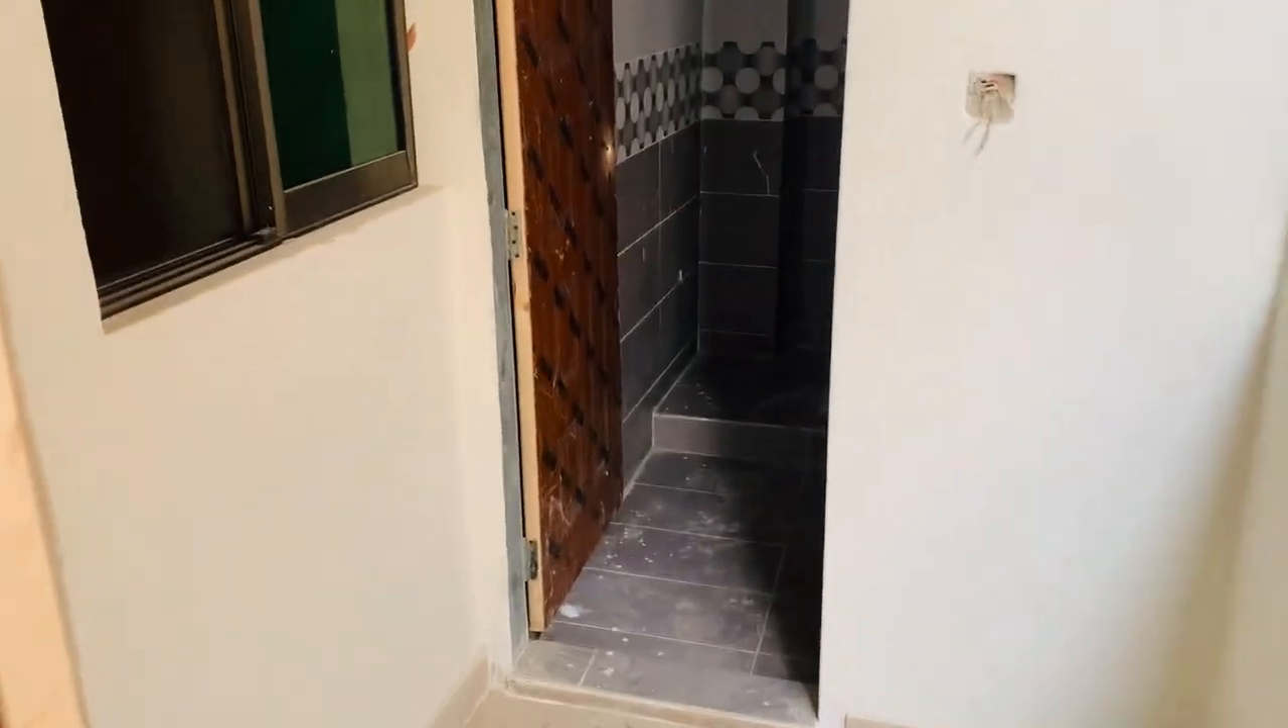تو واش روم کے دروازے بھی فکس ہو گئے ہیں۔